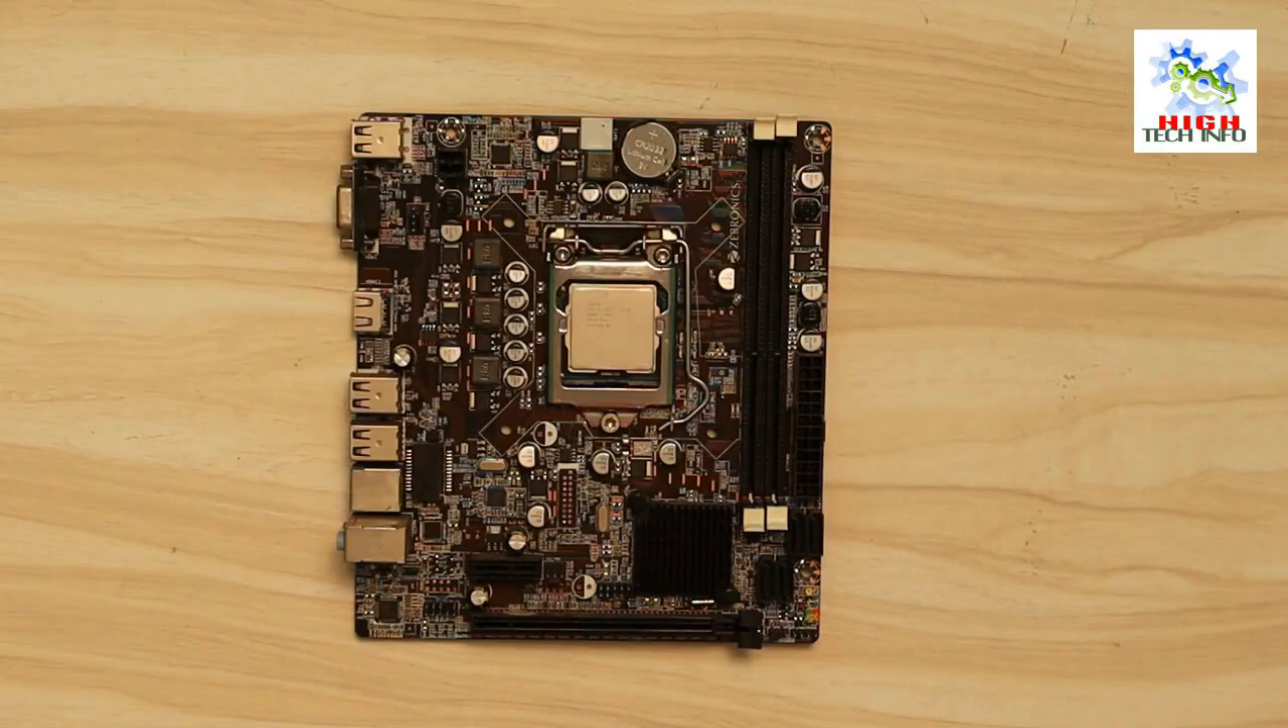तो आप देख सकते हैं हमने इस Motherboard में प्रोसेसर को लगा लिया है।